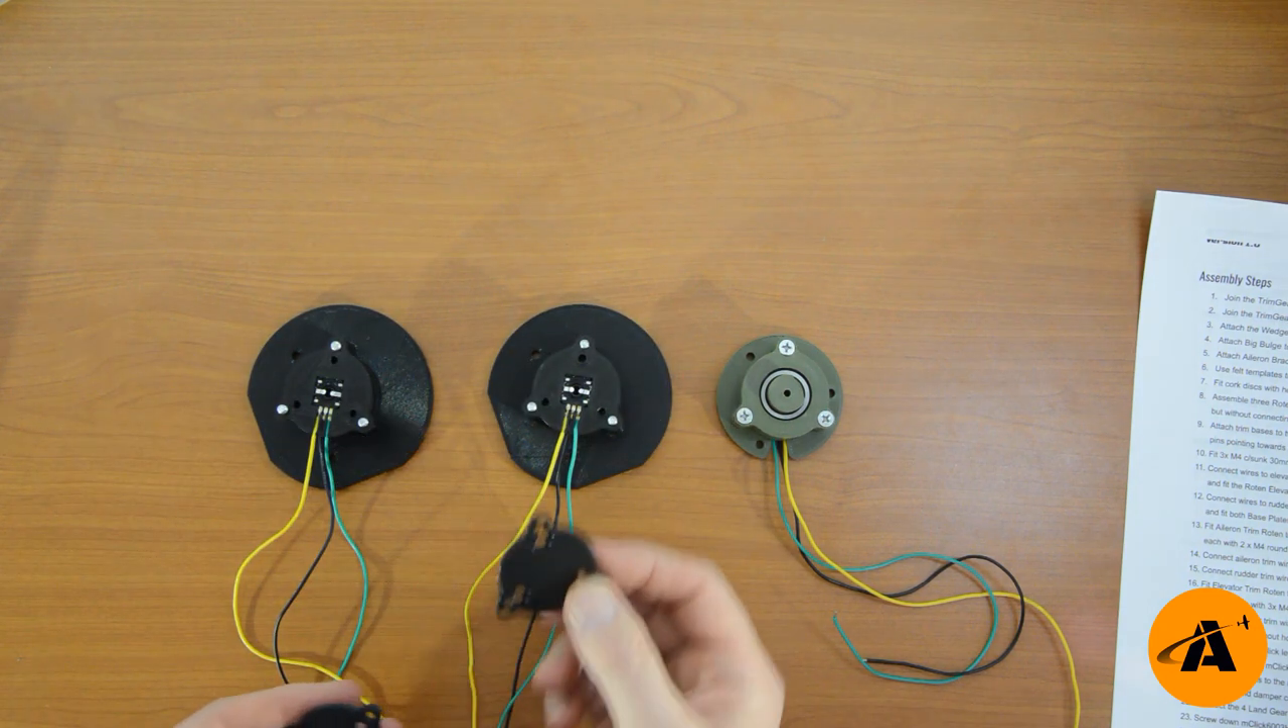Okay, those are the wires on.